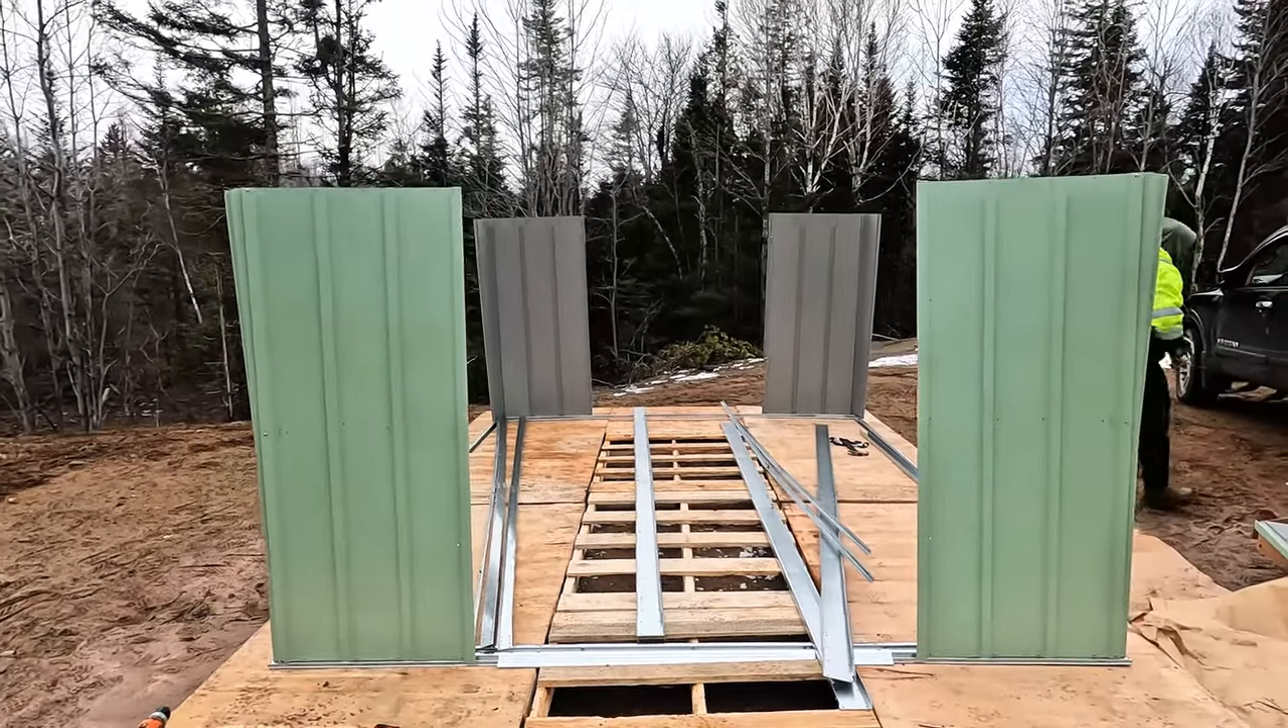We had to get all the little nitty gritty stuff done, all the frame pieces. And now the sides are going up.